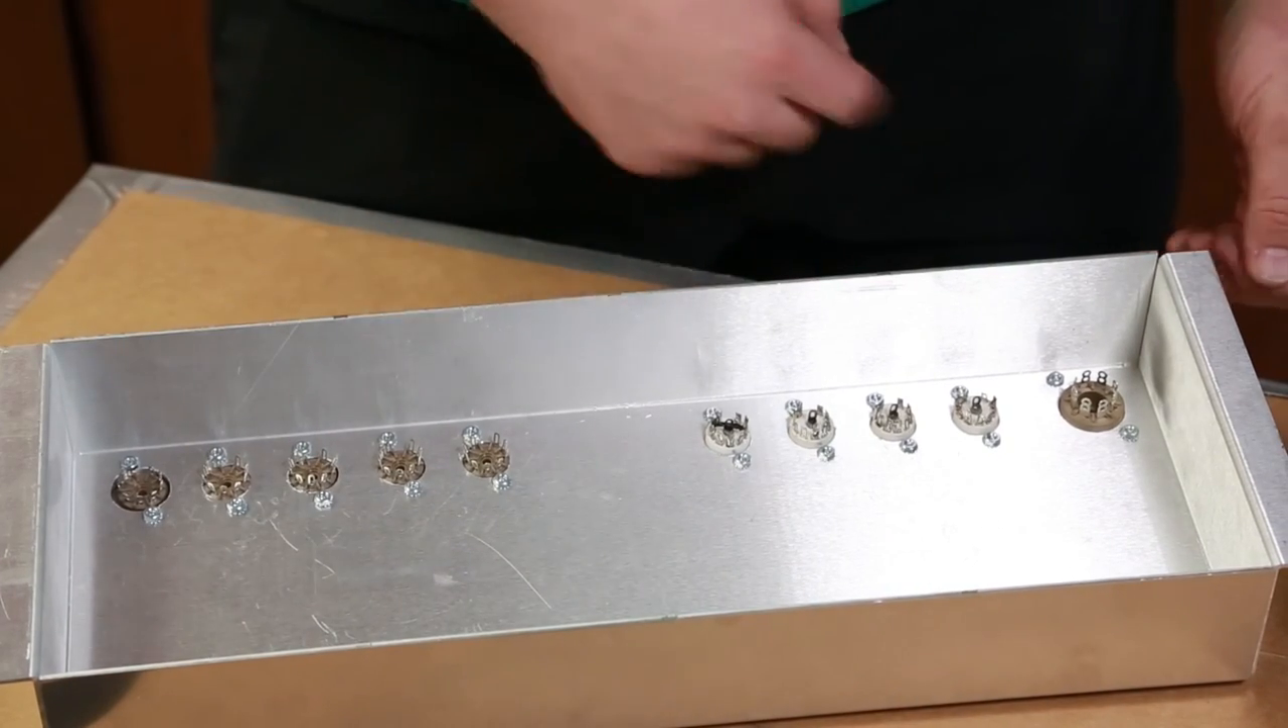There's all of my tubes and whatnot all the sockets are in.